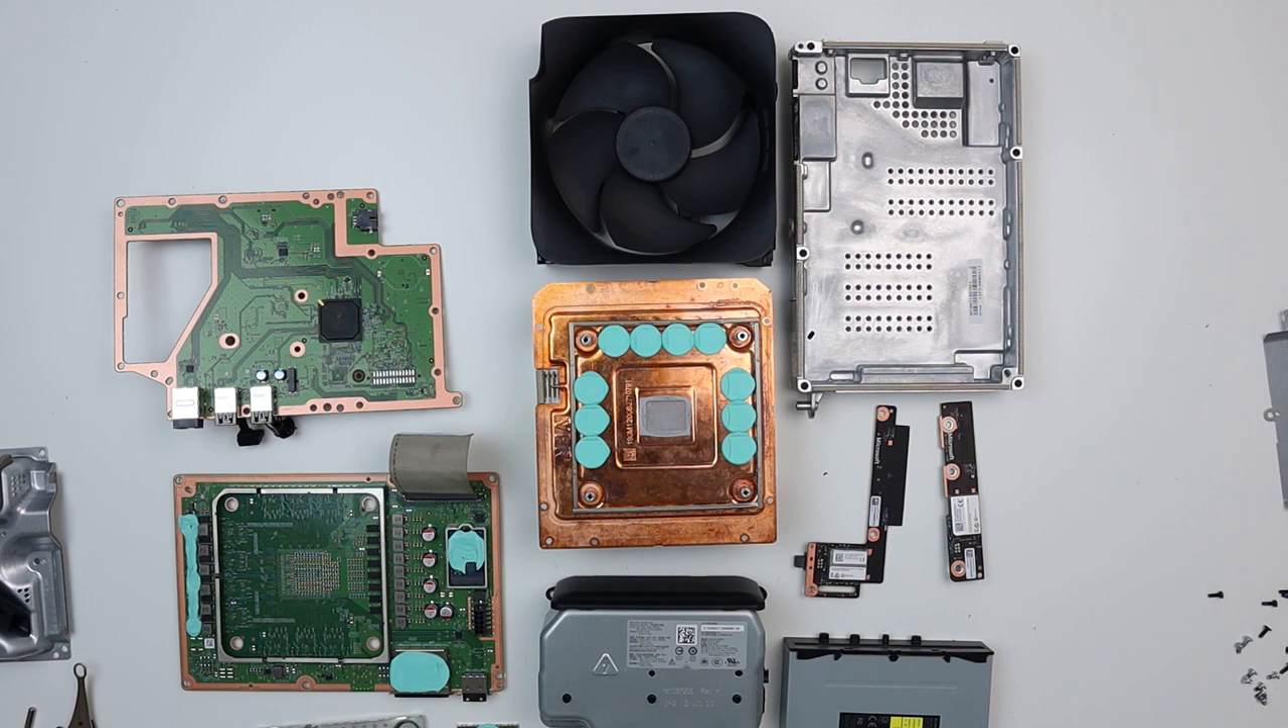So there you have it one dismantled xbox series x.